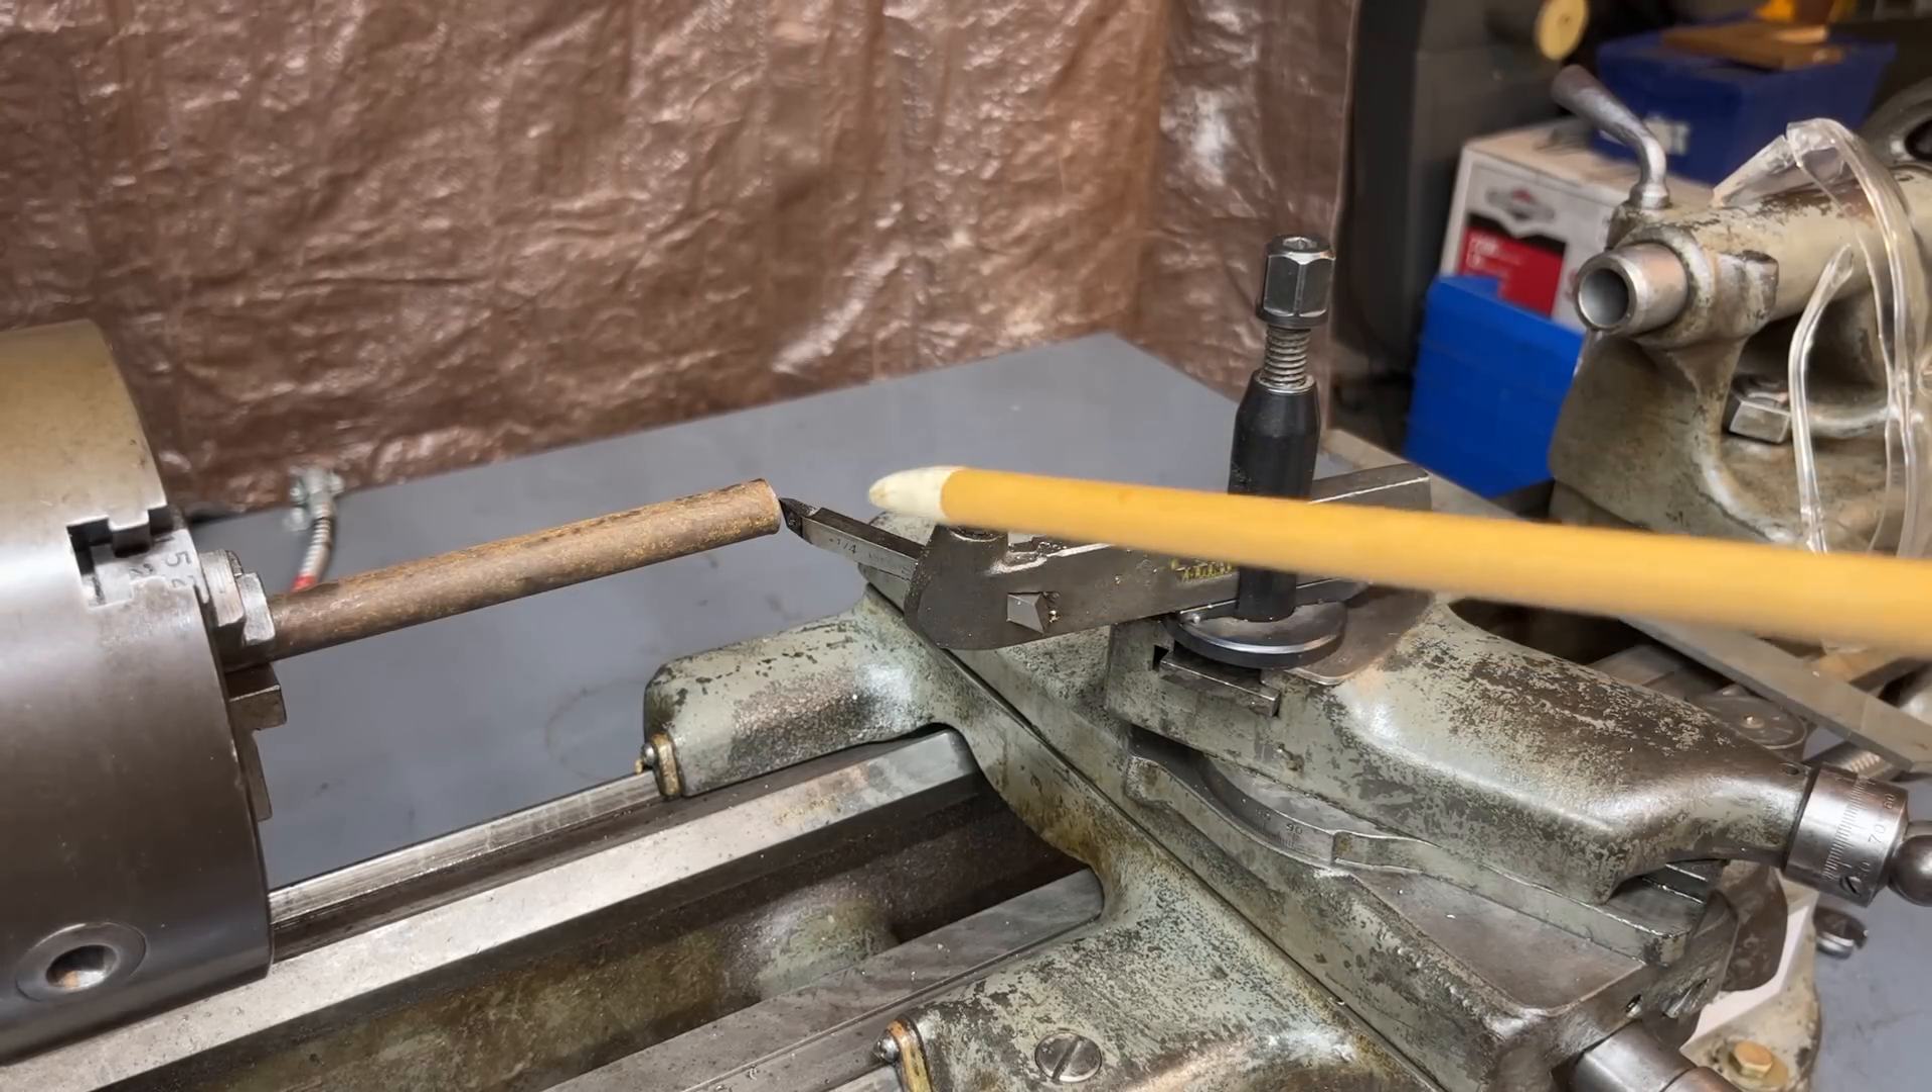All right, there's way, way too much tool hanging out of the tool holder.